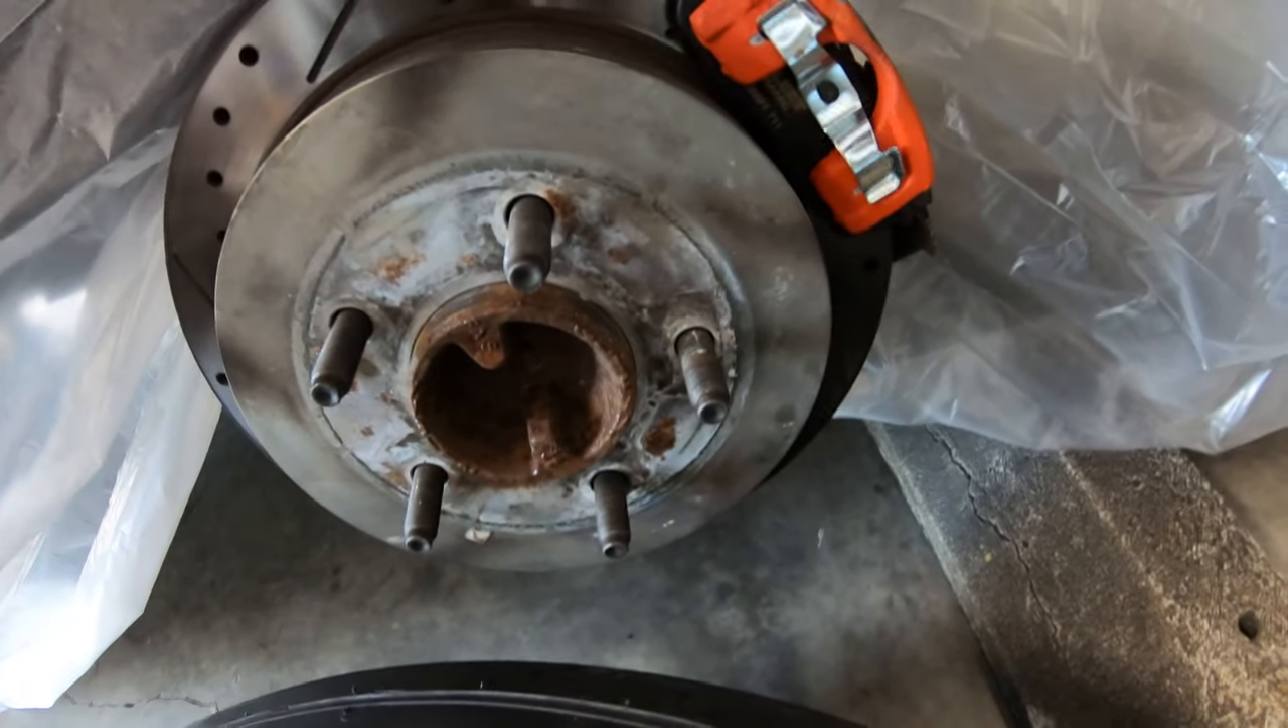The calipers are painted and back on the truck already we bled the brakes and everything.